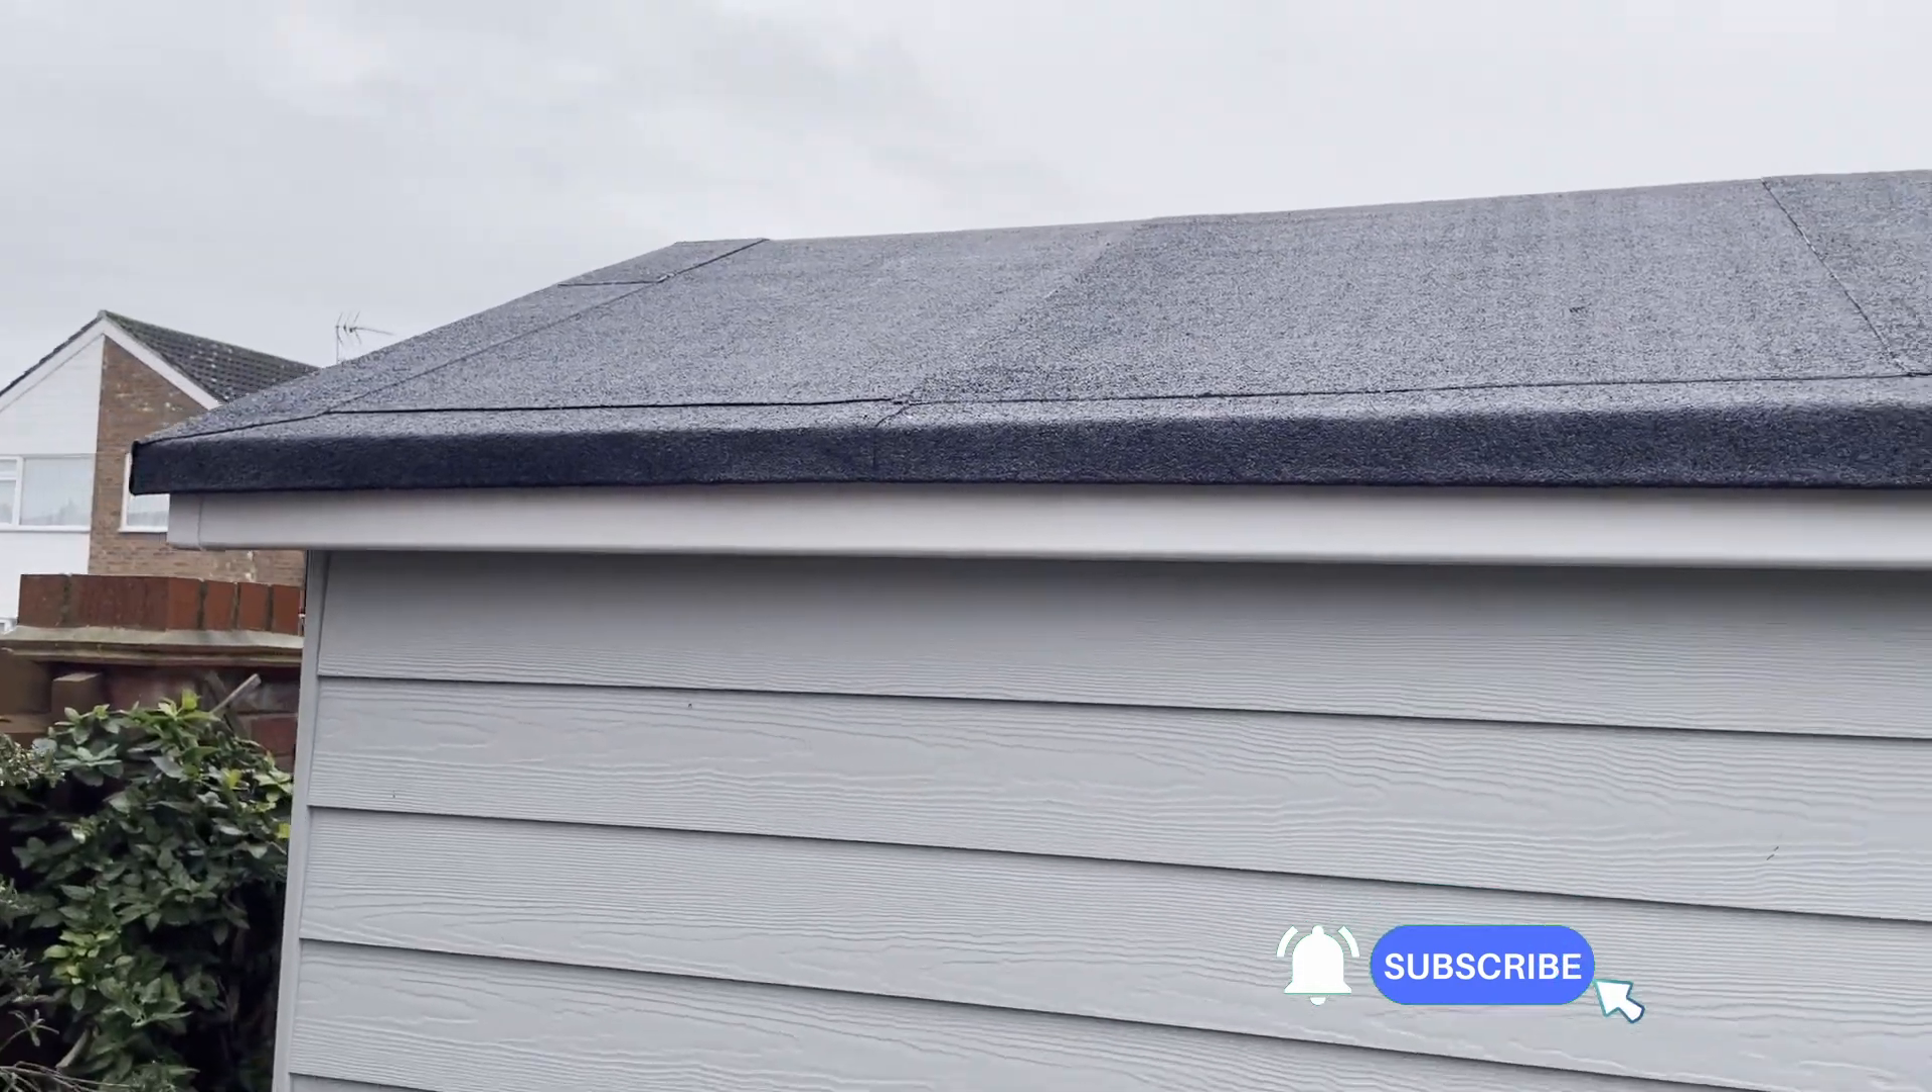So, it's finally nice to get the felt roof on. At least it's watertight now.